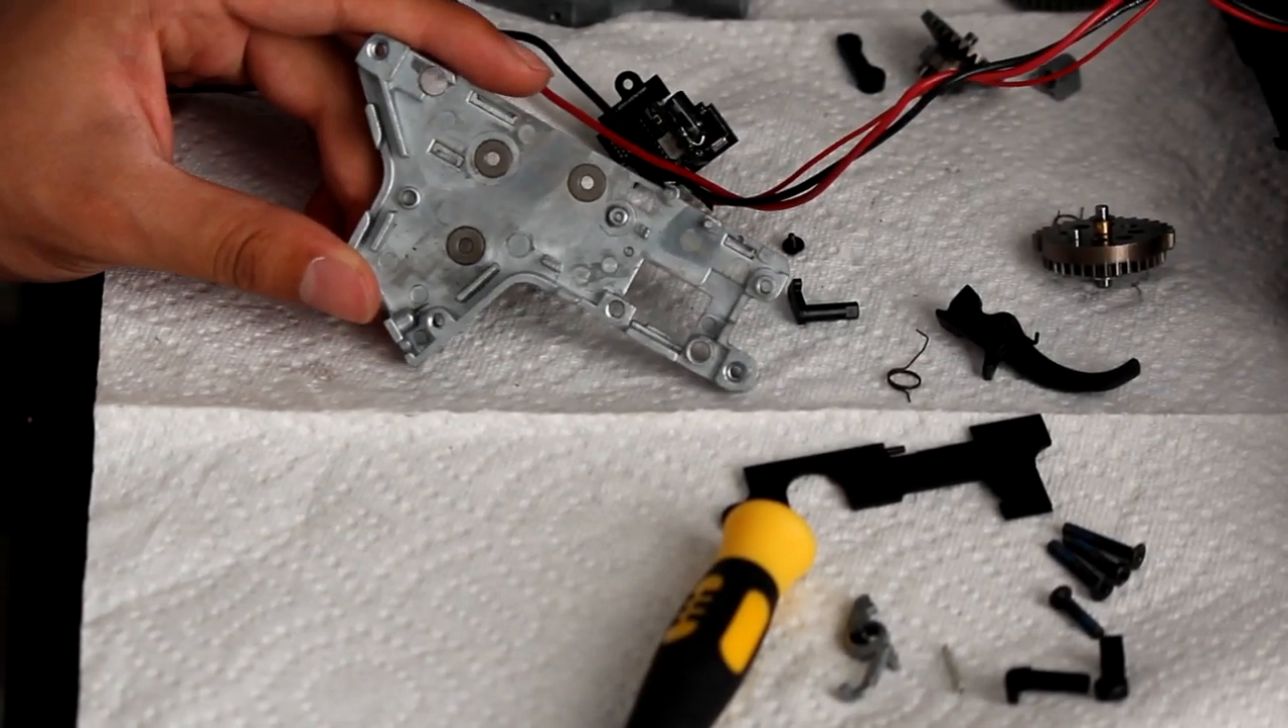All right, so now that we've disassembled everything, we have an empty gearbox shell.